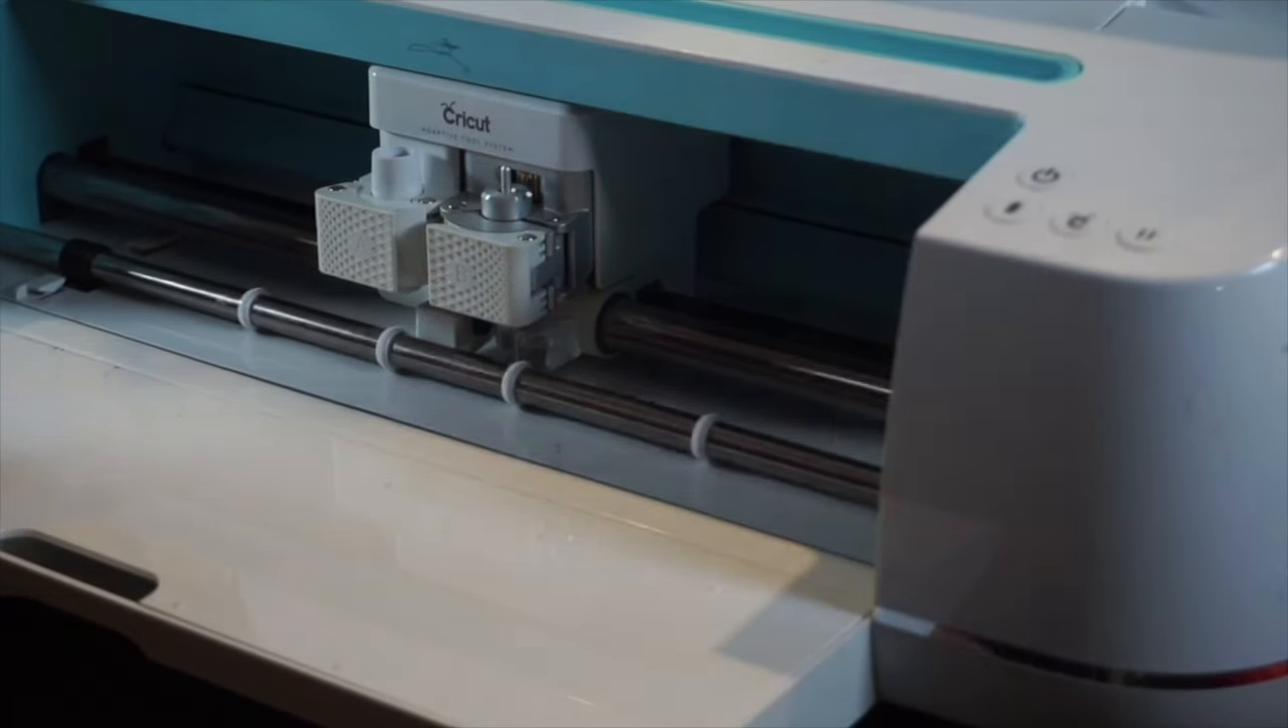All right there it's all back together we've got the new rollers in place.